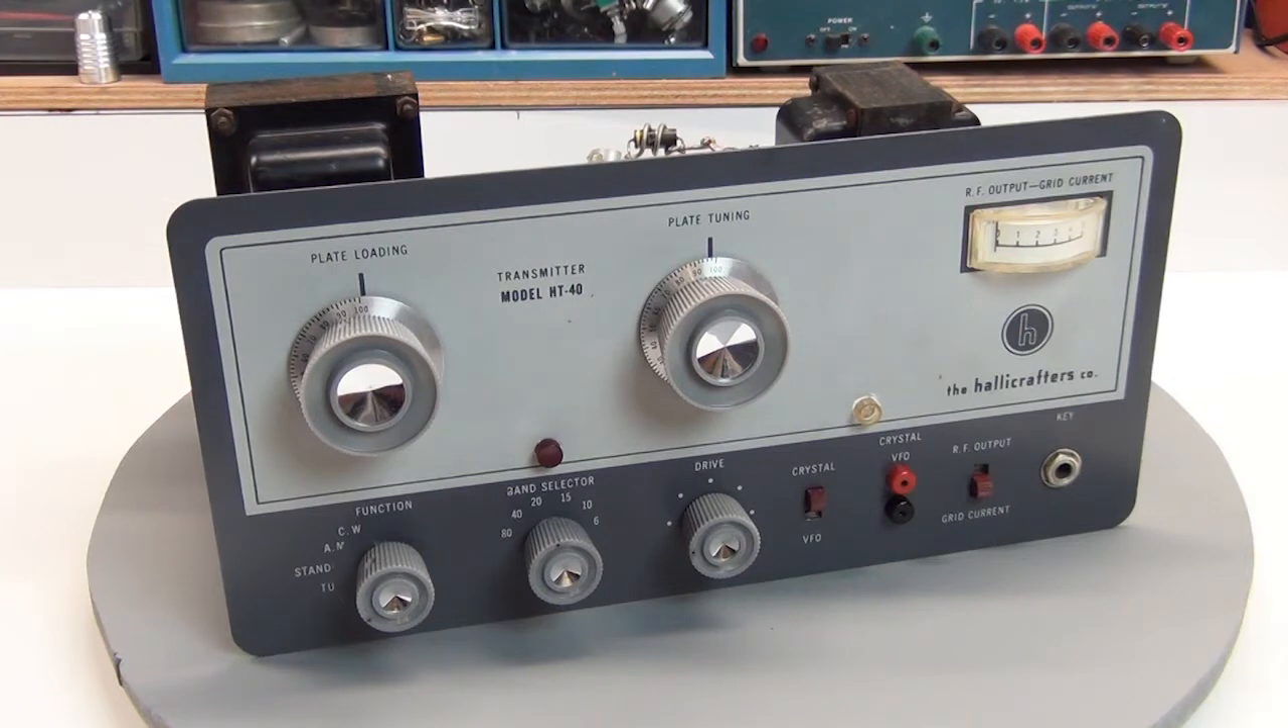And here's the chassis removed from the case.